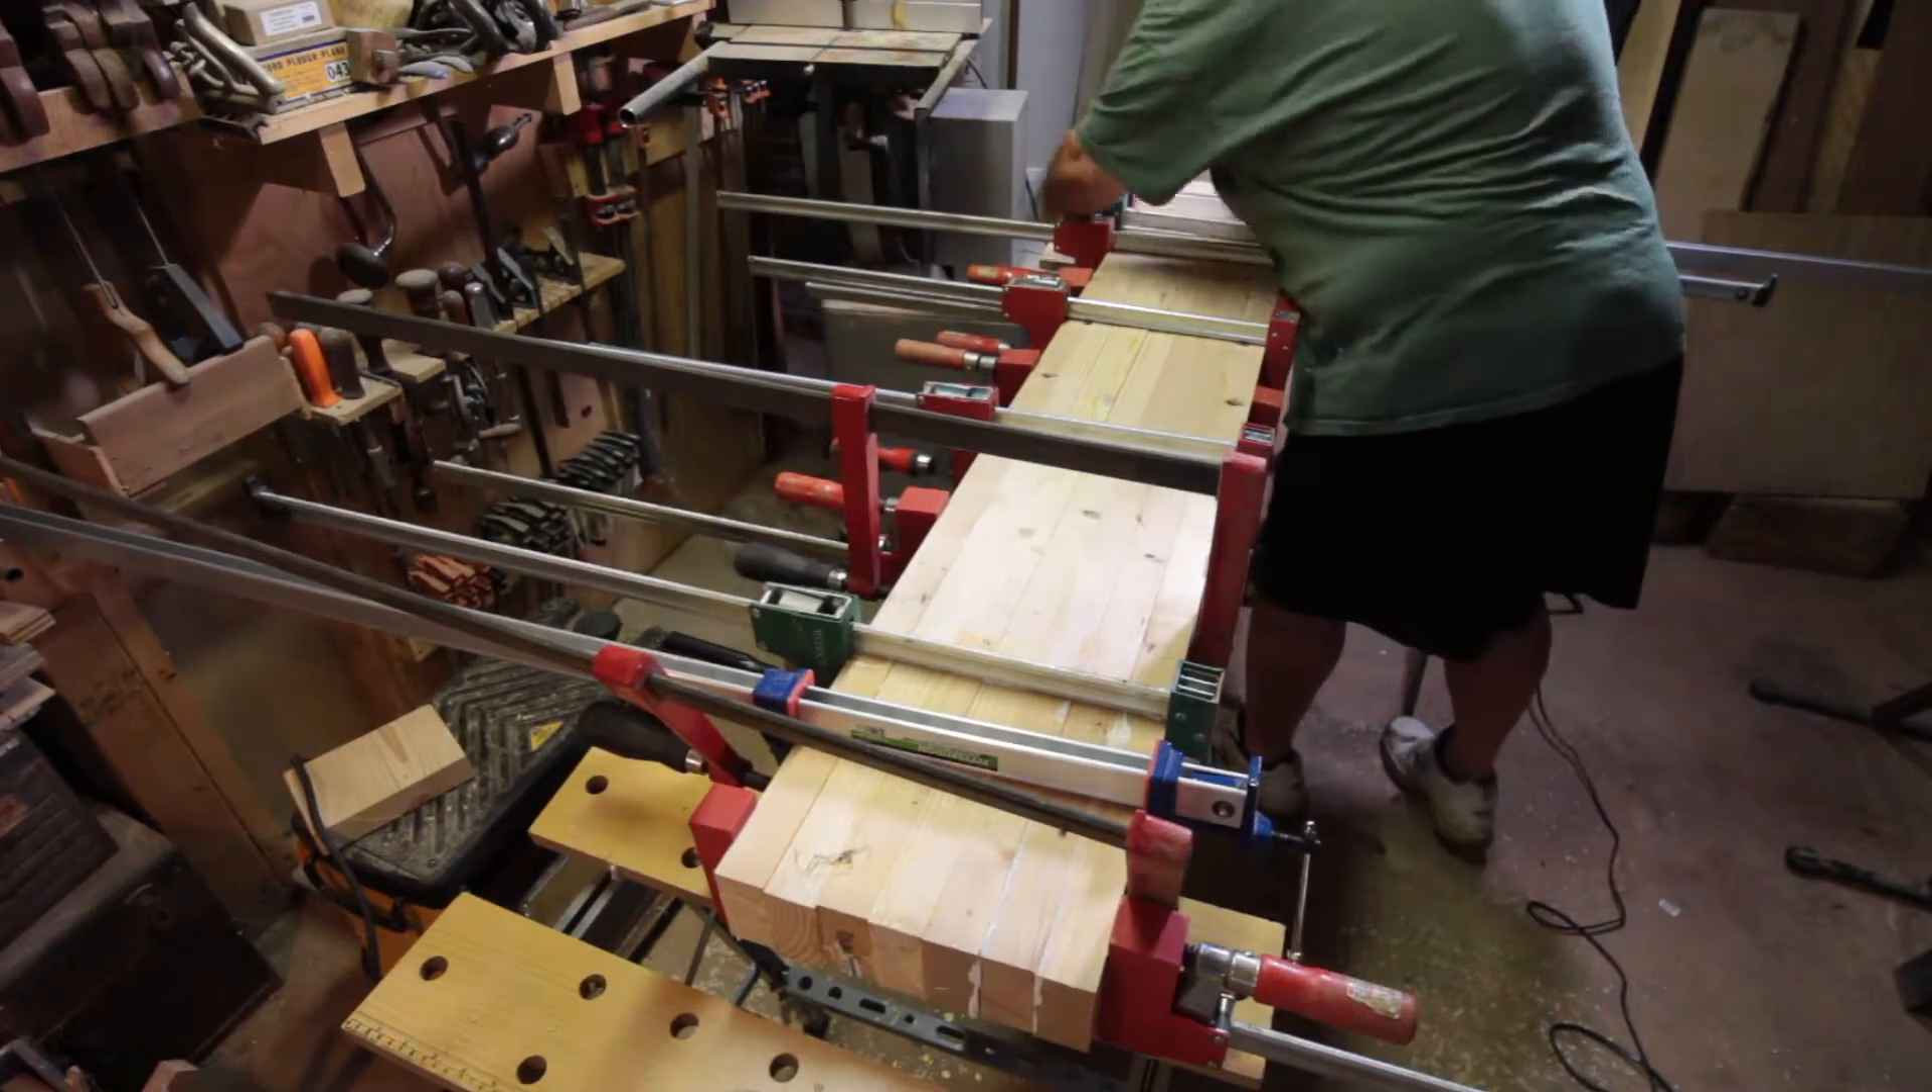Here is the final glue up with every single clamp I own on for the first seven boards.